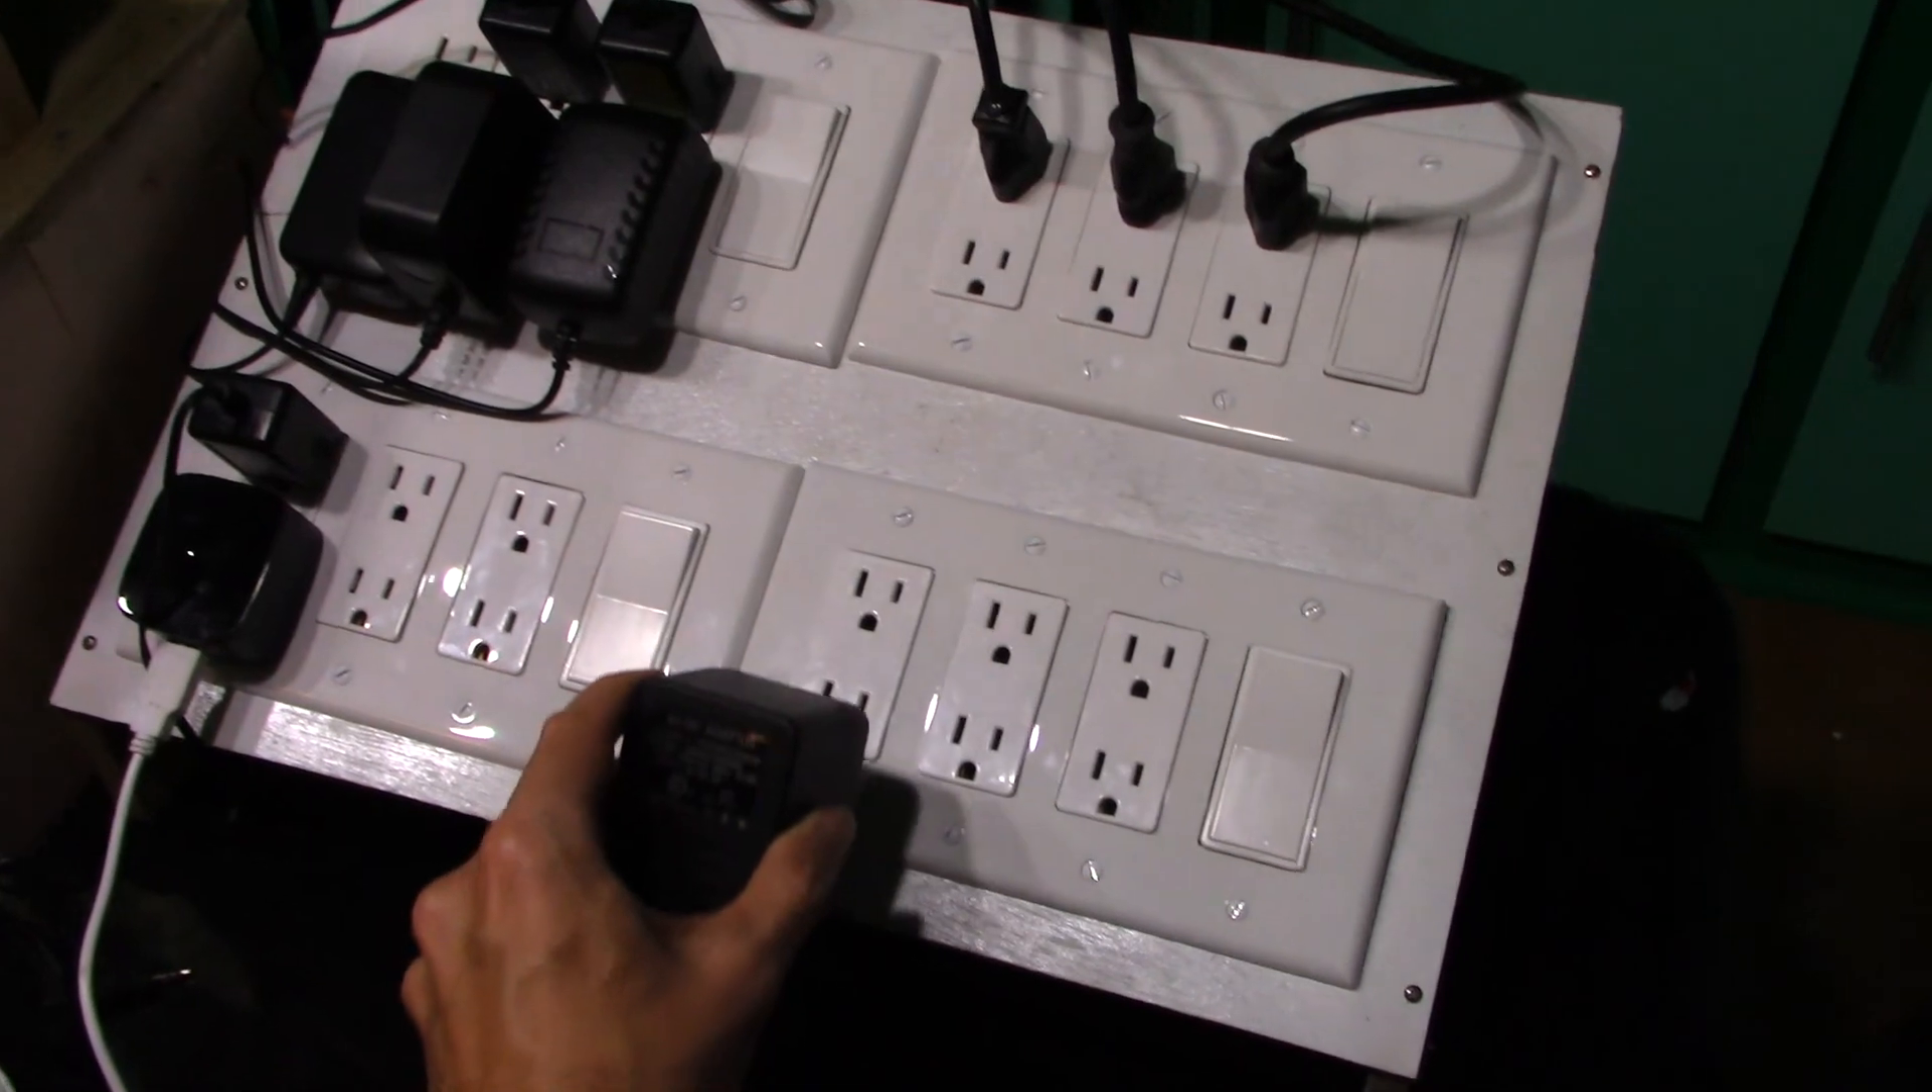With the wiring done and all the plug groups mounted, the face plates were installed next.